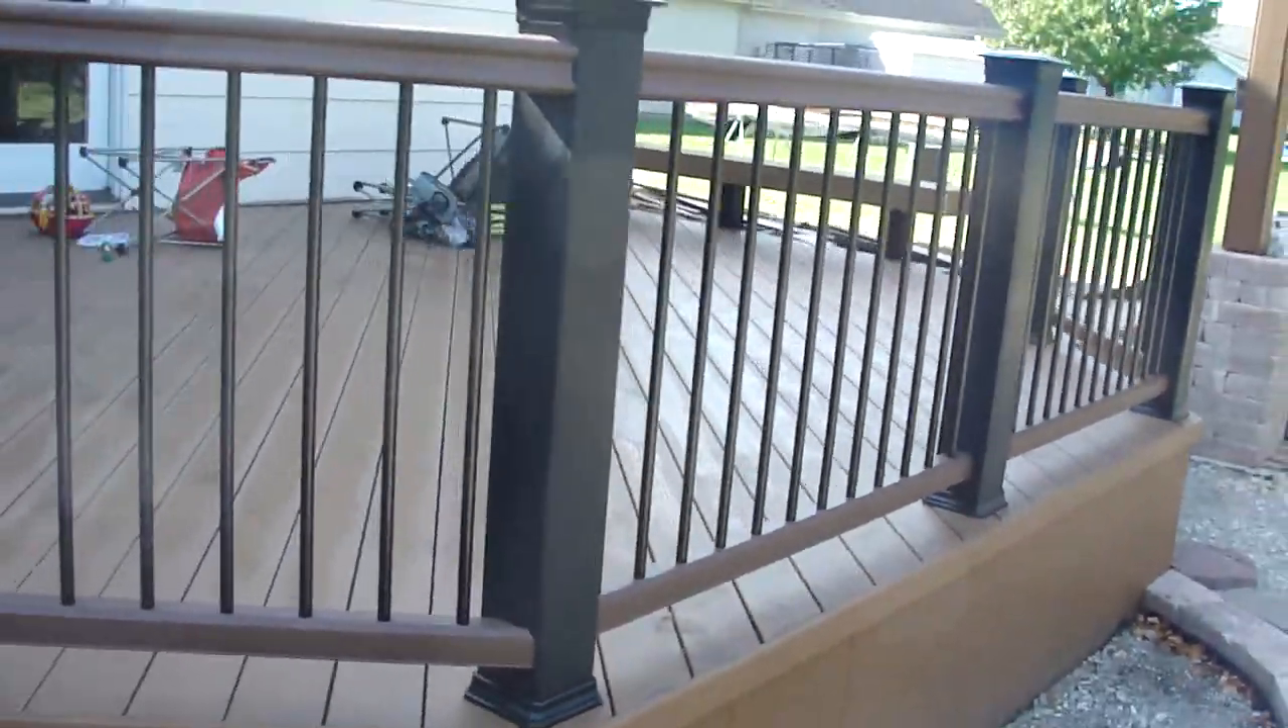We've also completed installation of the railing system here.